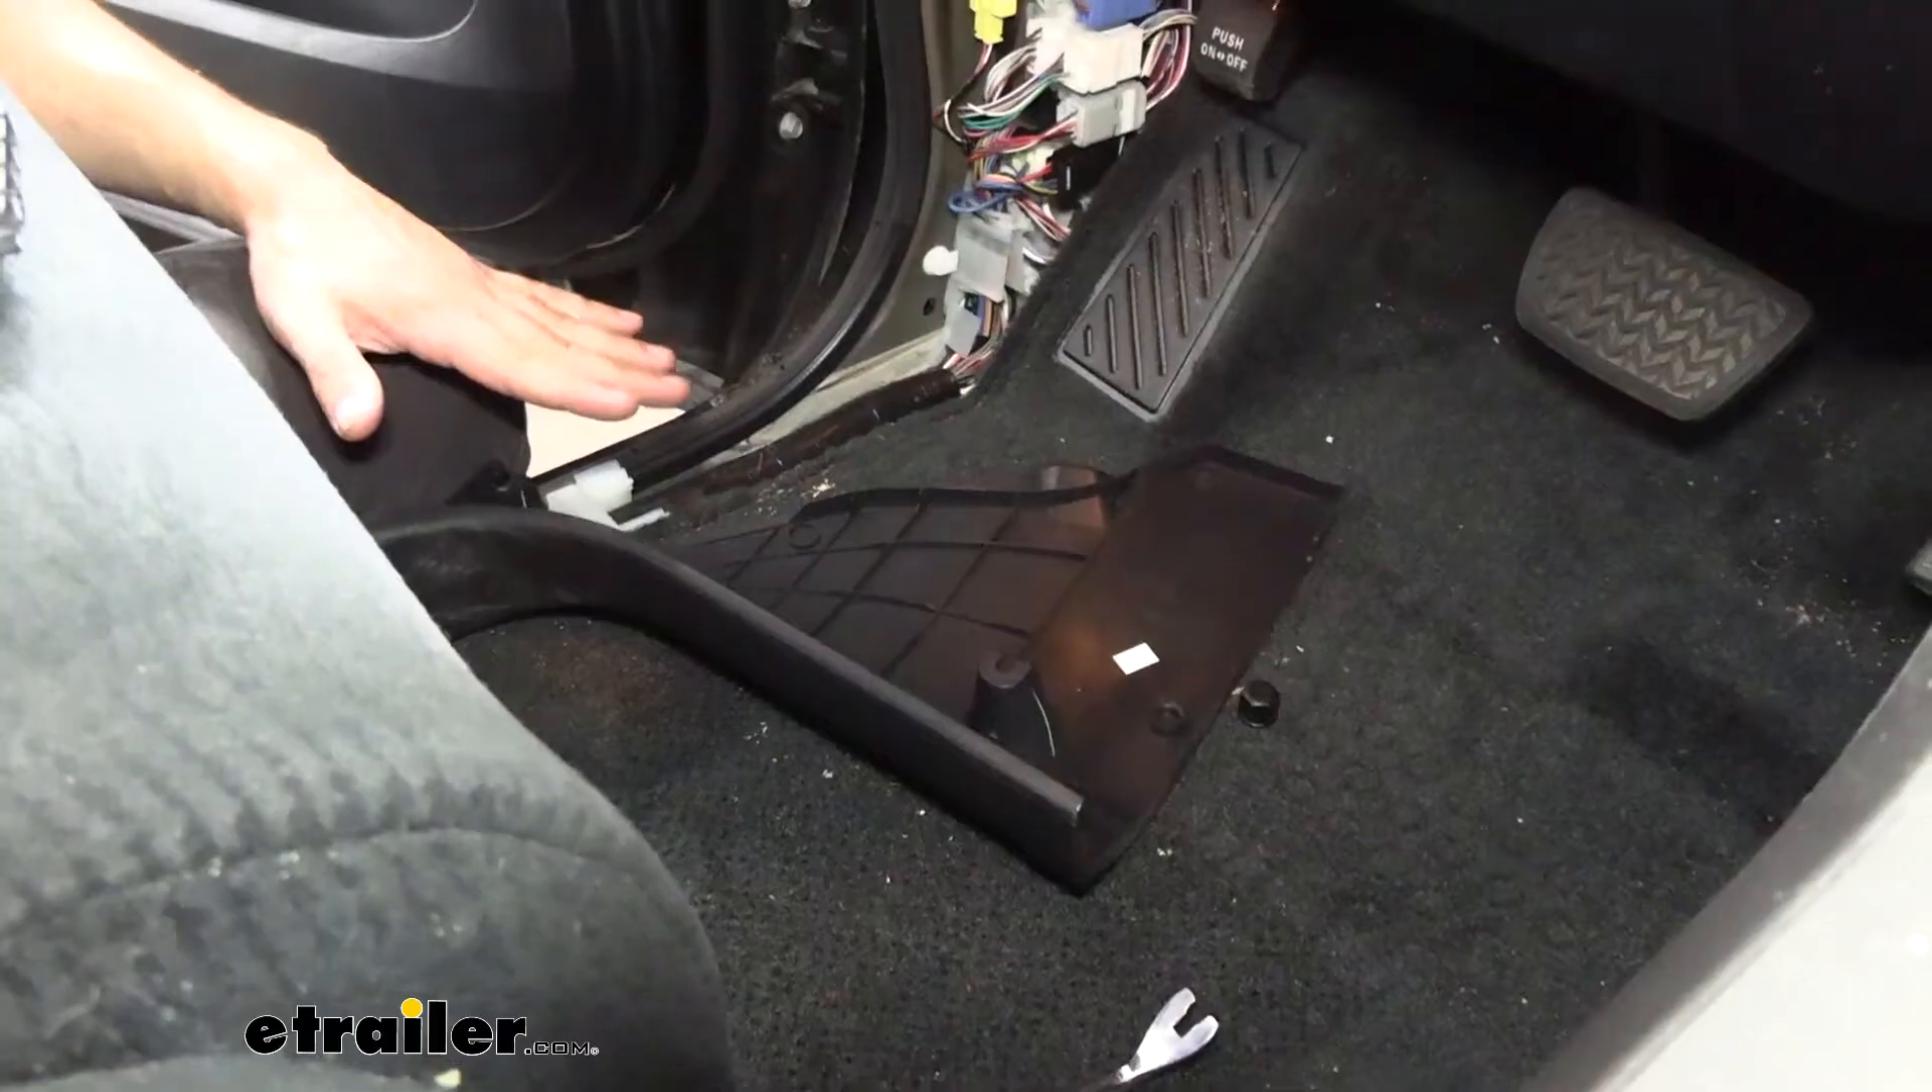So now that we've got the panel out of the way, I can get a better look of what's behind it.